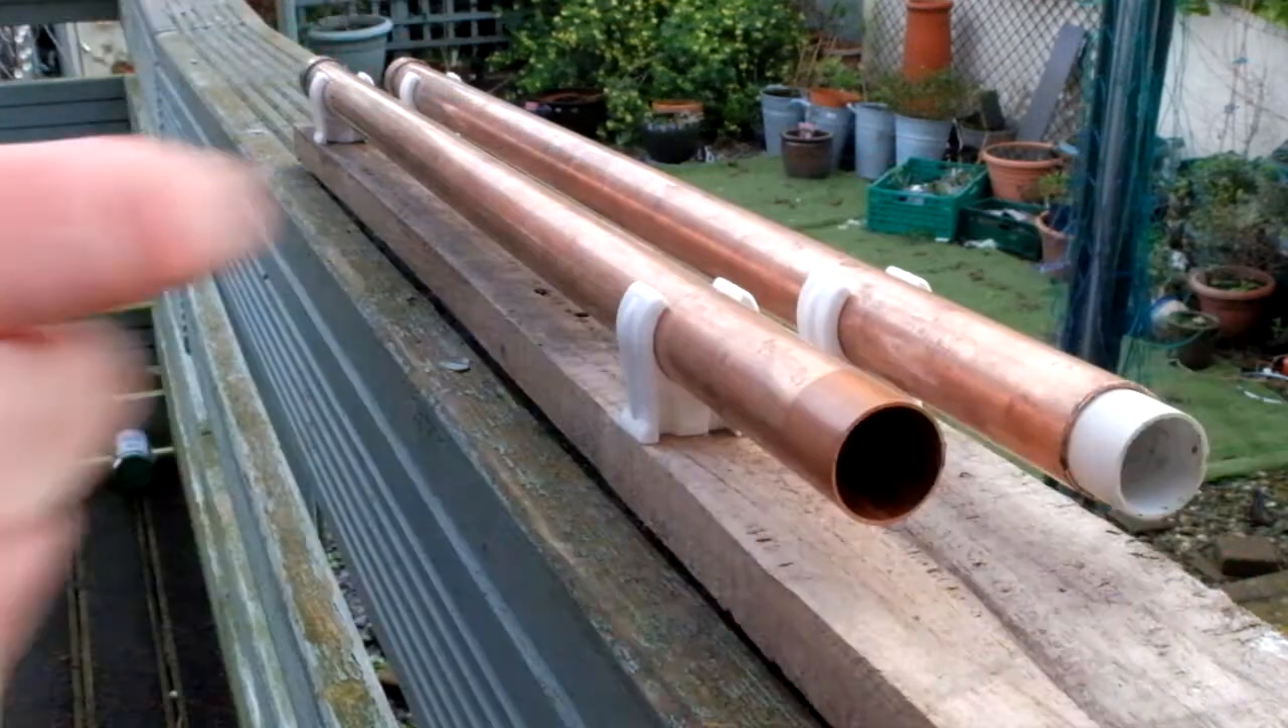Next I put the white plastic conduit down inside the 22 millimeter copper pipe. Pushed it all the way to the end. Yeah that's in.